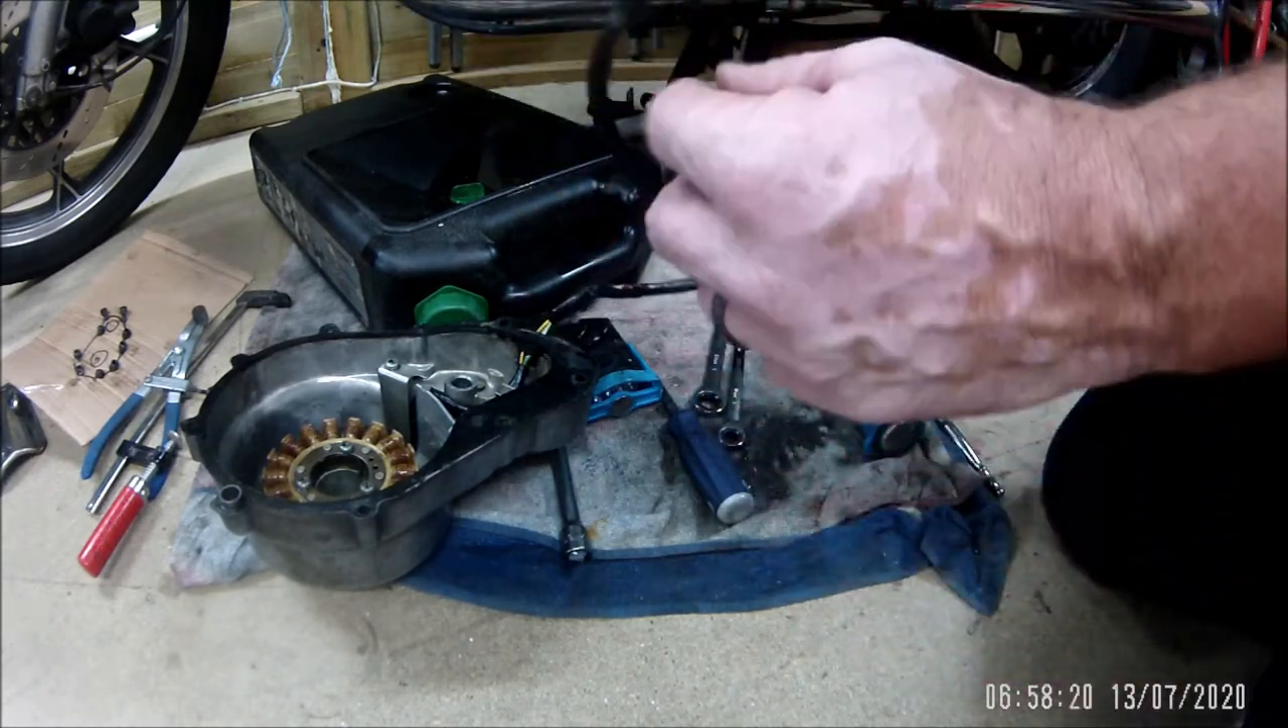Alternator slash stator cover is off, wires are out.